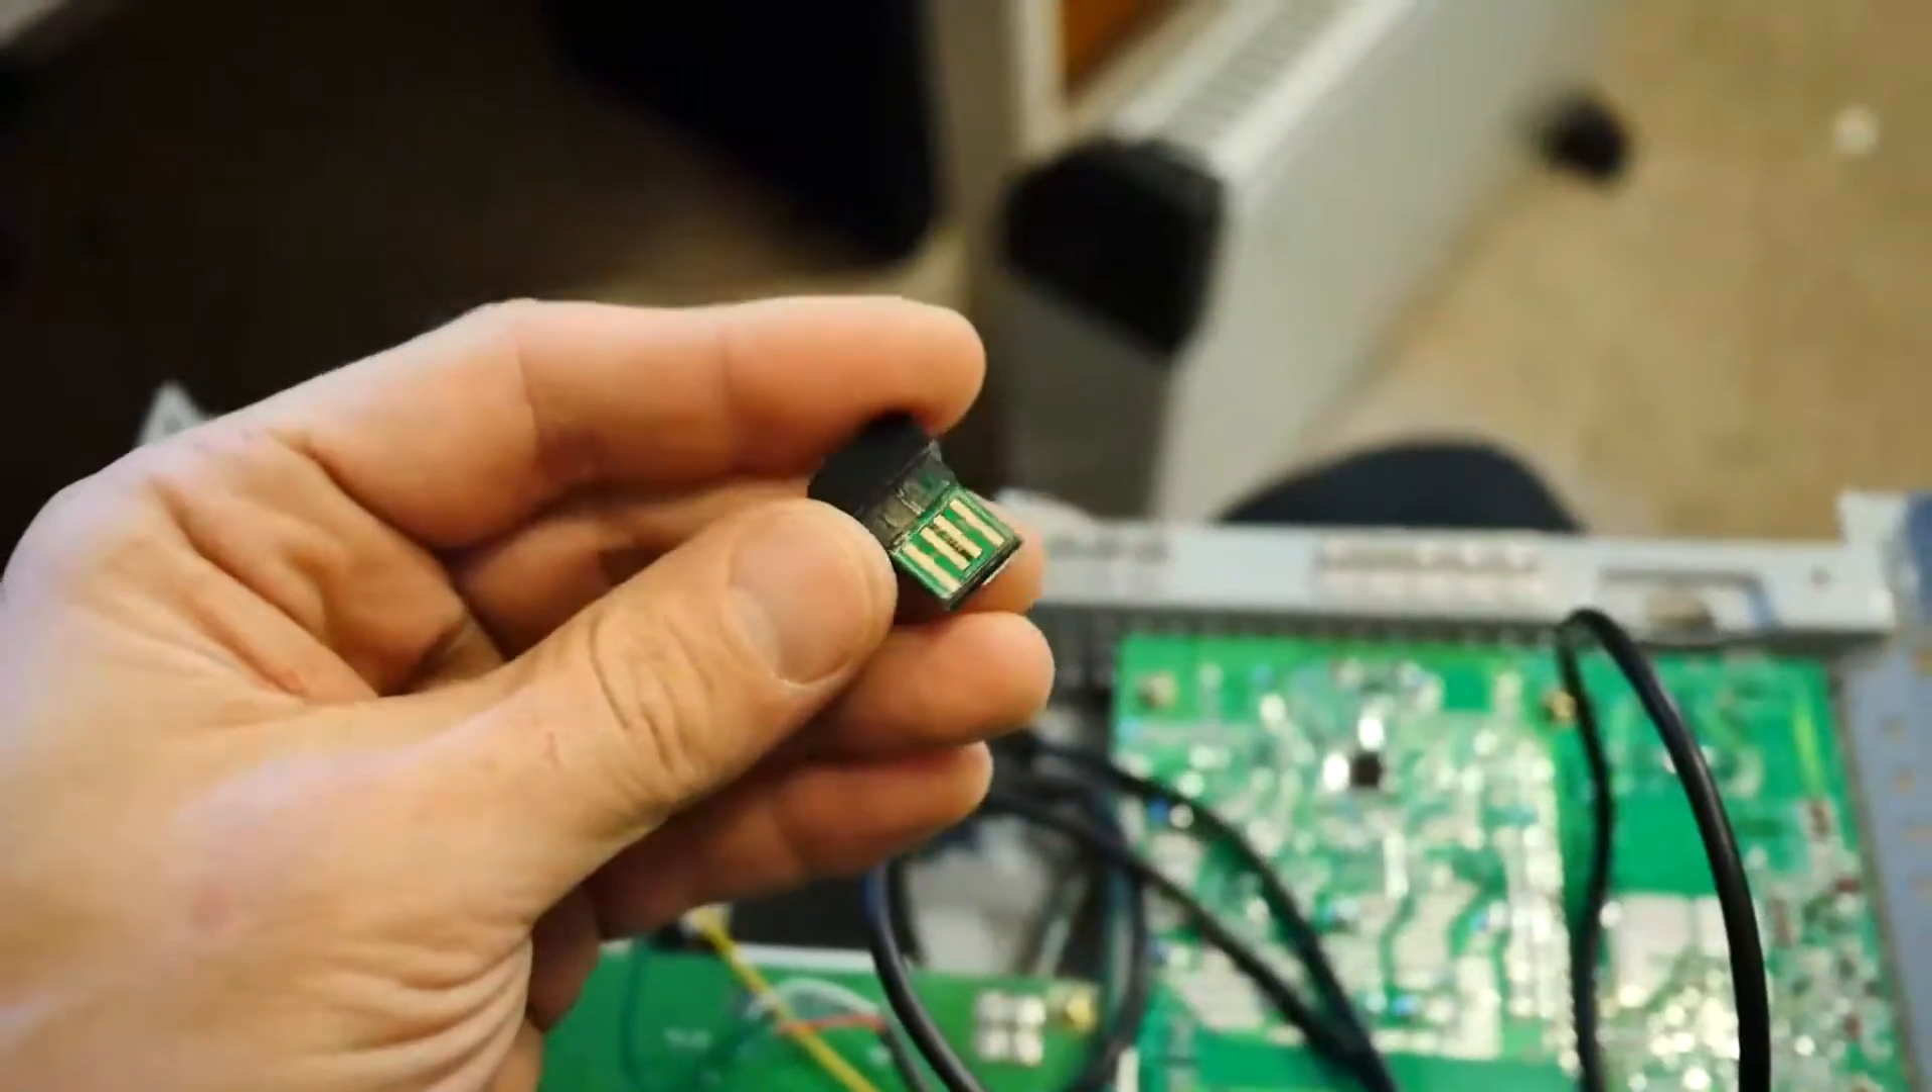So we've got the Wi-Fi dongle minus its shell it's got the four lovely USB pads that would be very easy to solder so that's great we're just going to put that aside for now.